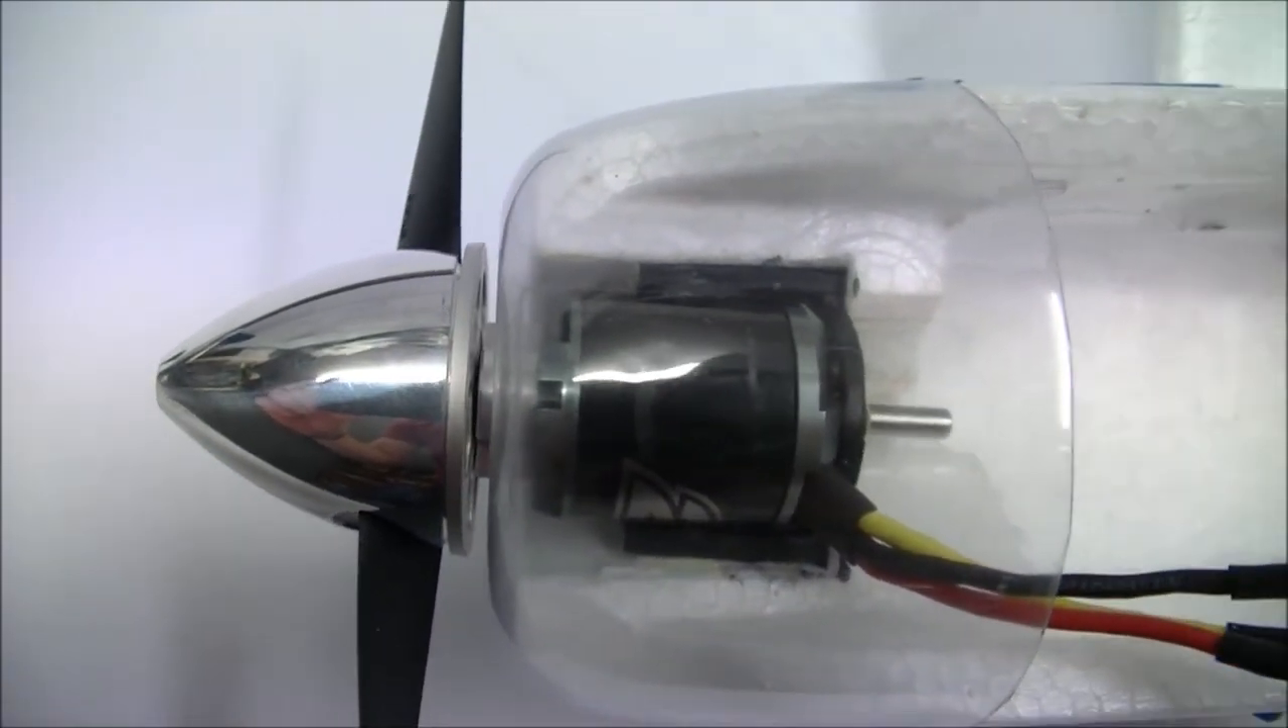We've got perfect clearance between the spinner backing plate and the nacelle.